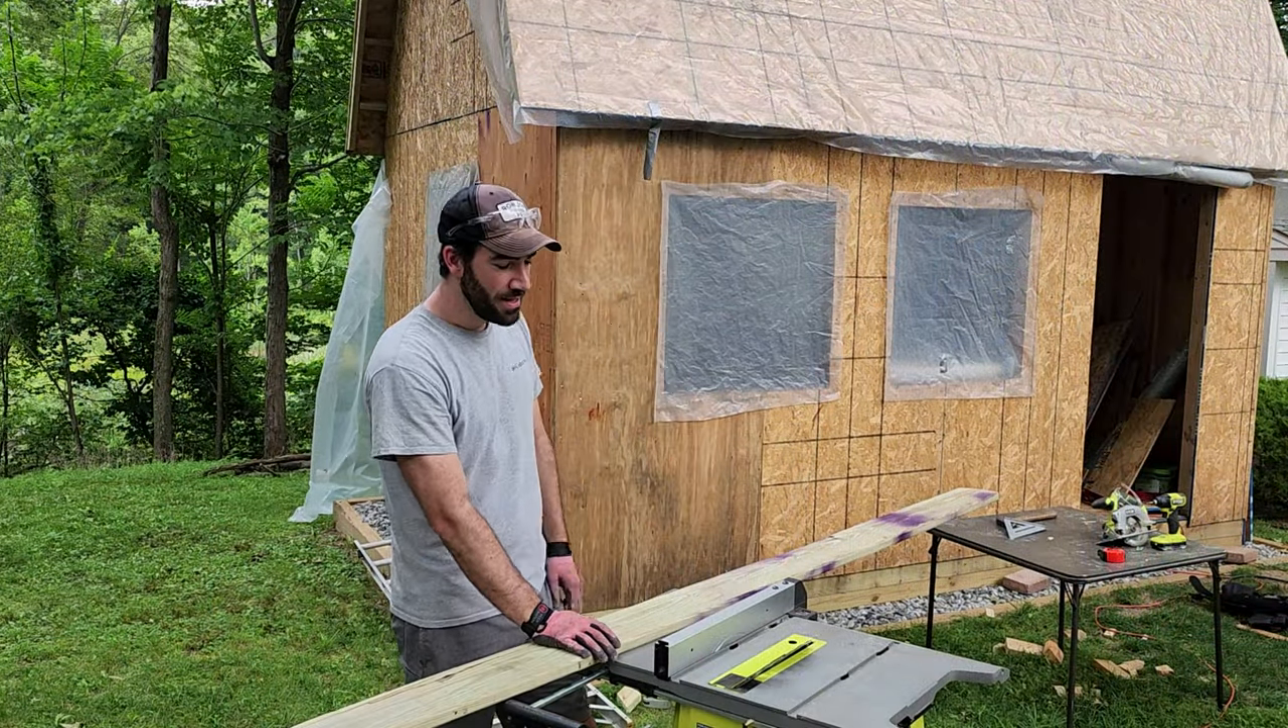All right, pretty much all the framing is done, all the wall sheathing and the roof sheathing is on.